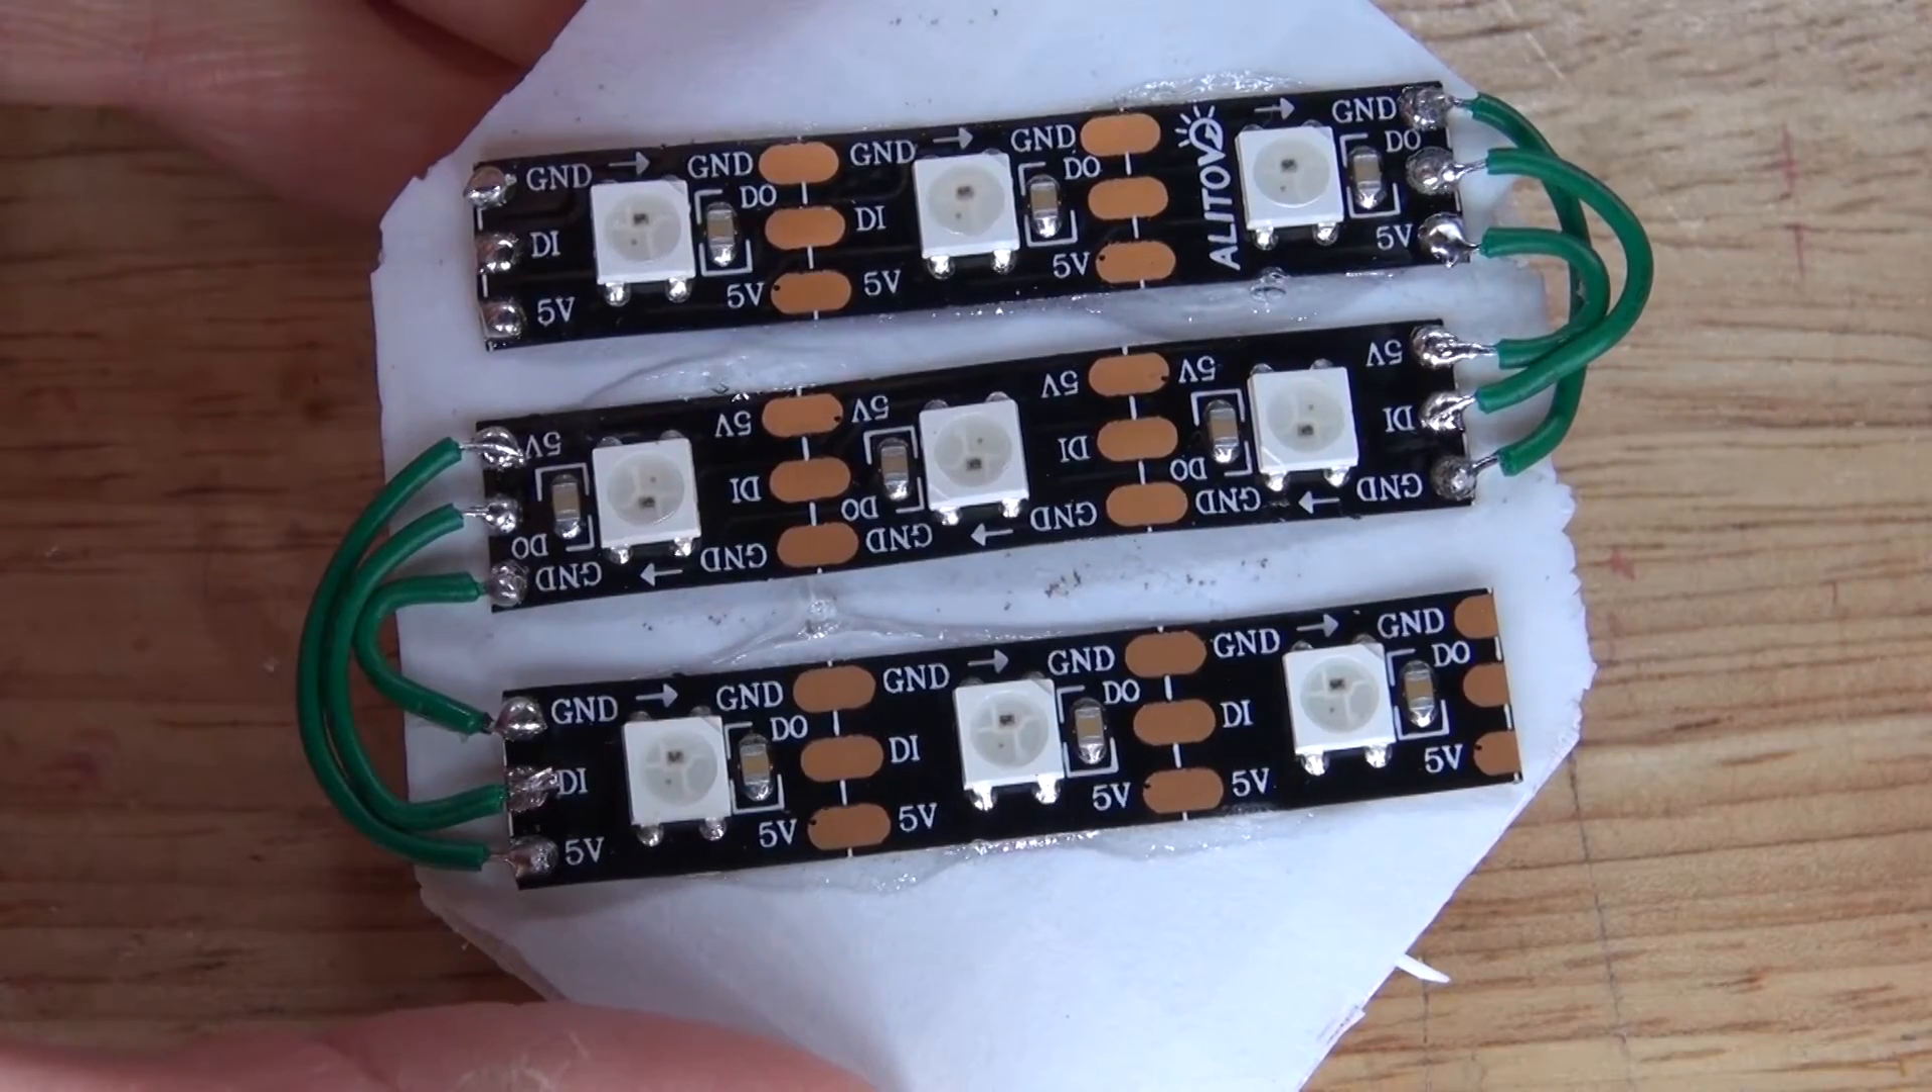And there, all 3 LED strips are now connected.